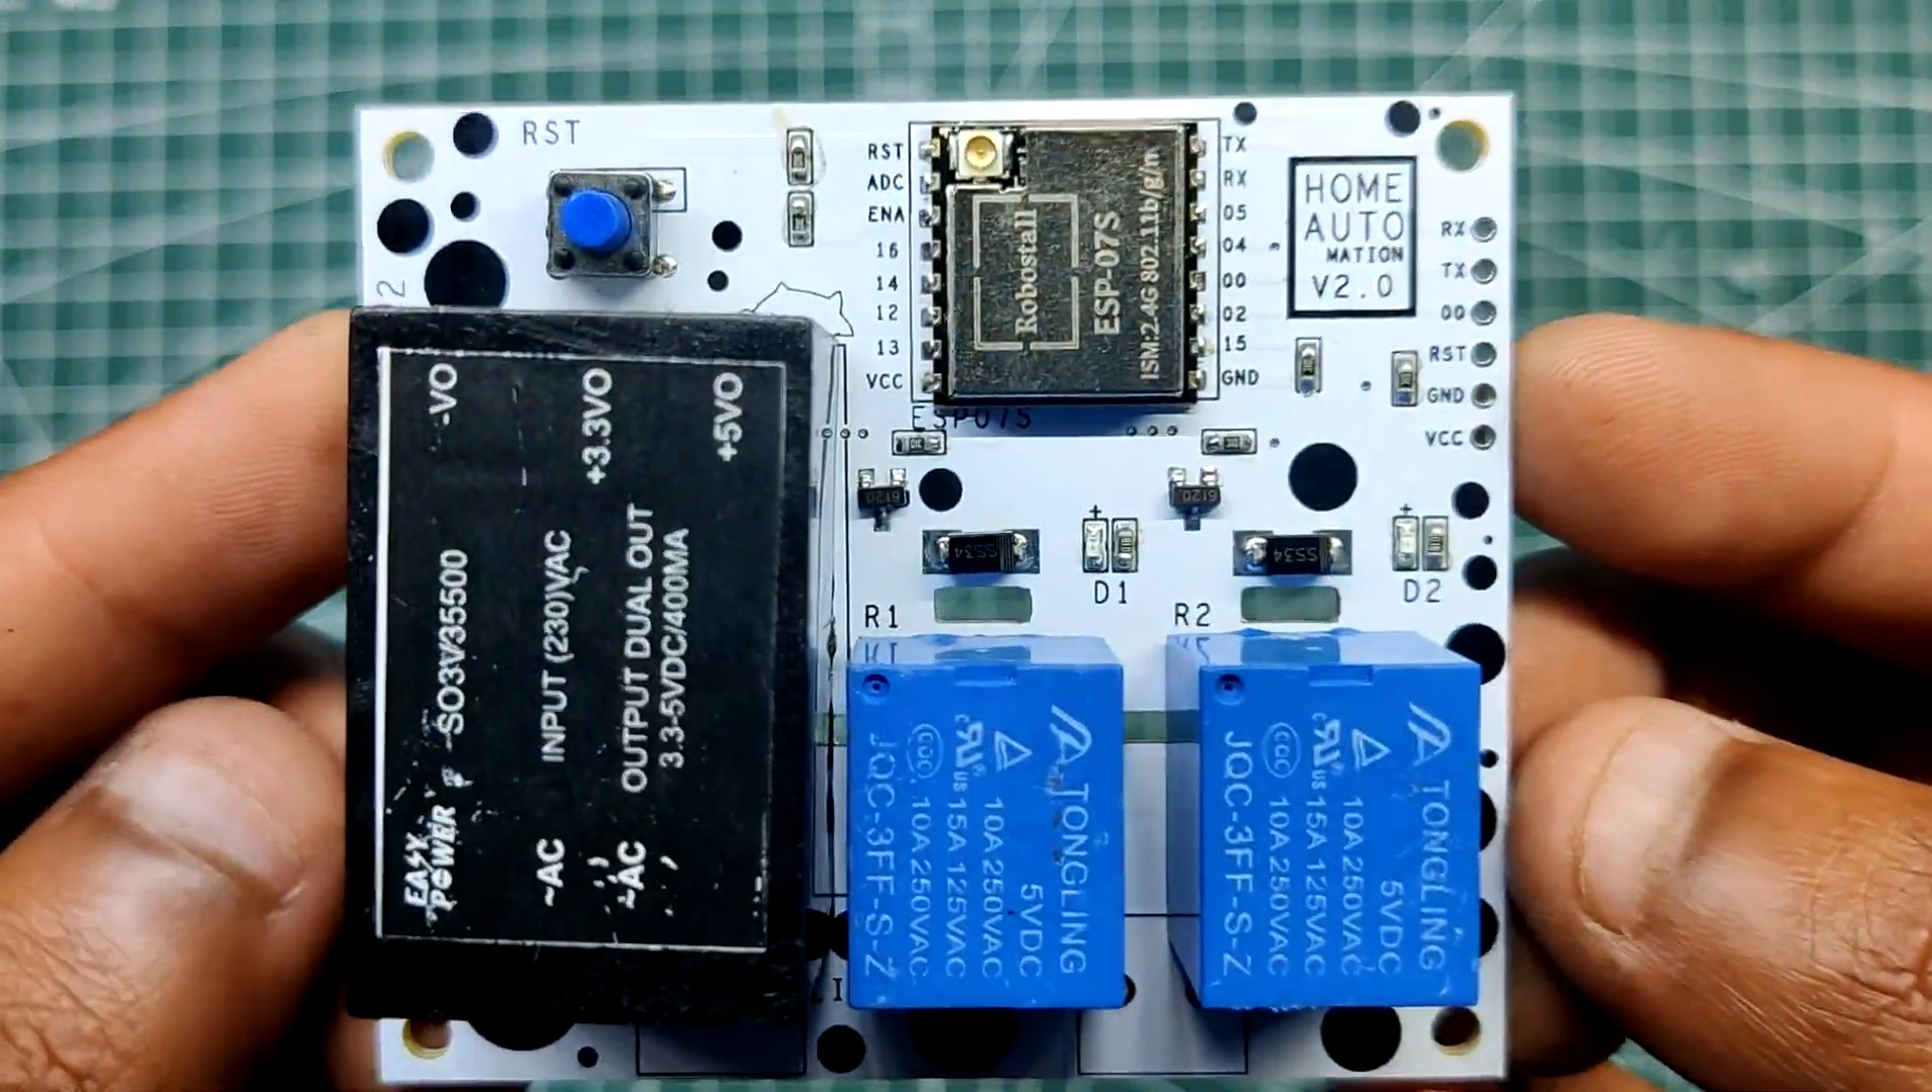This complete home automation board which has every component attached properly to its location is the end result of the board assembly process.